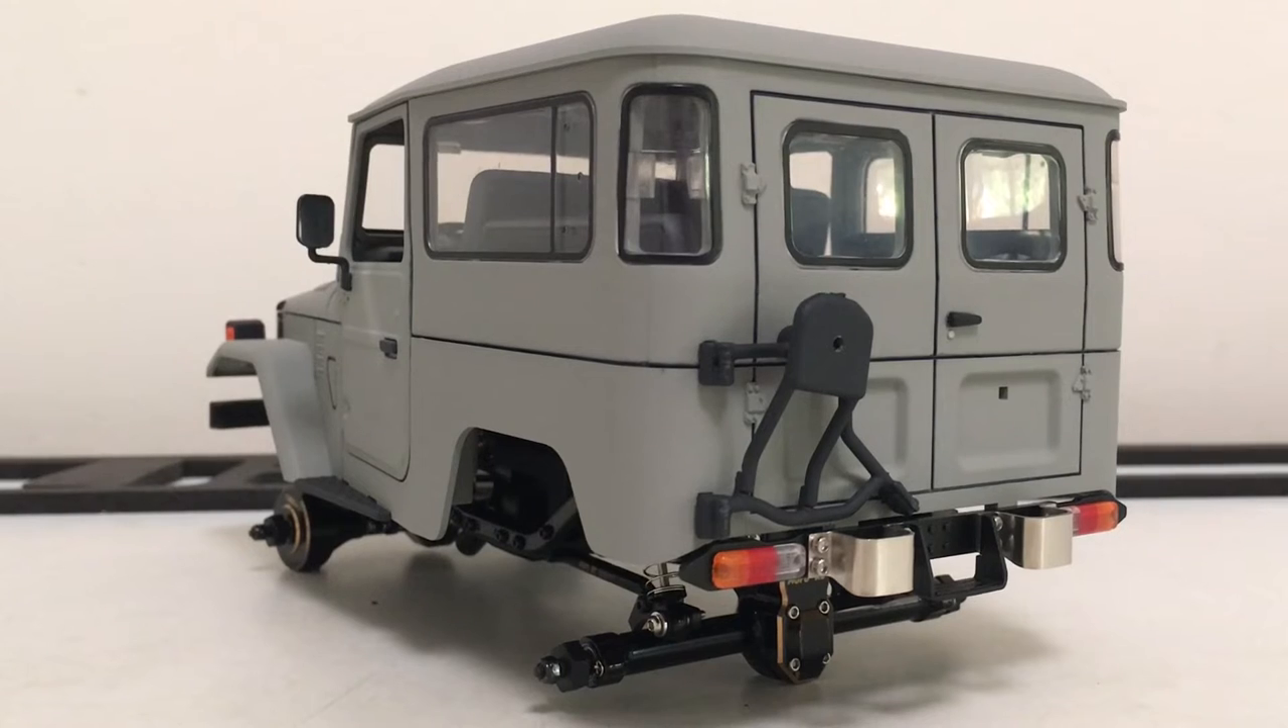So anyways i think we are done with the rear bumper accessory so i think it's just about time for wheels and tires.